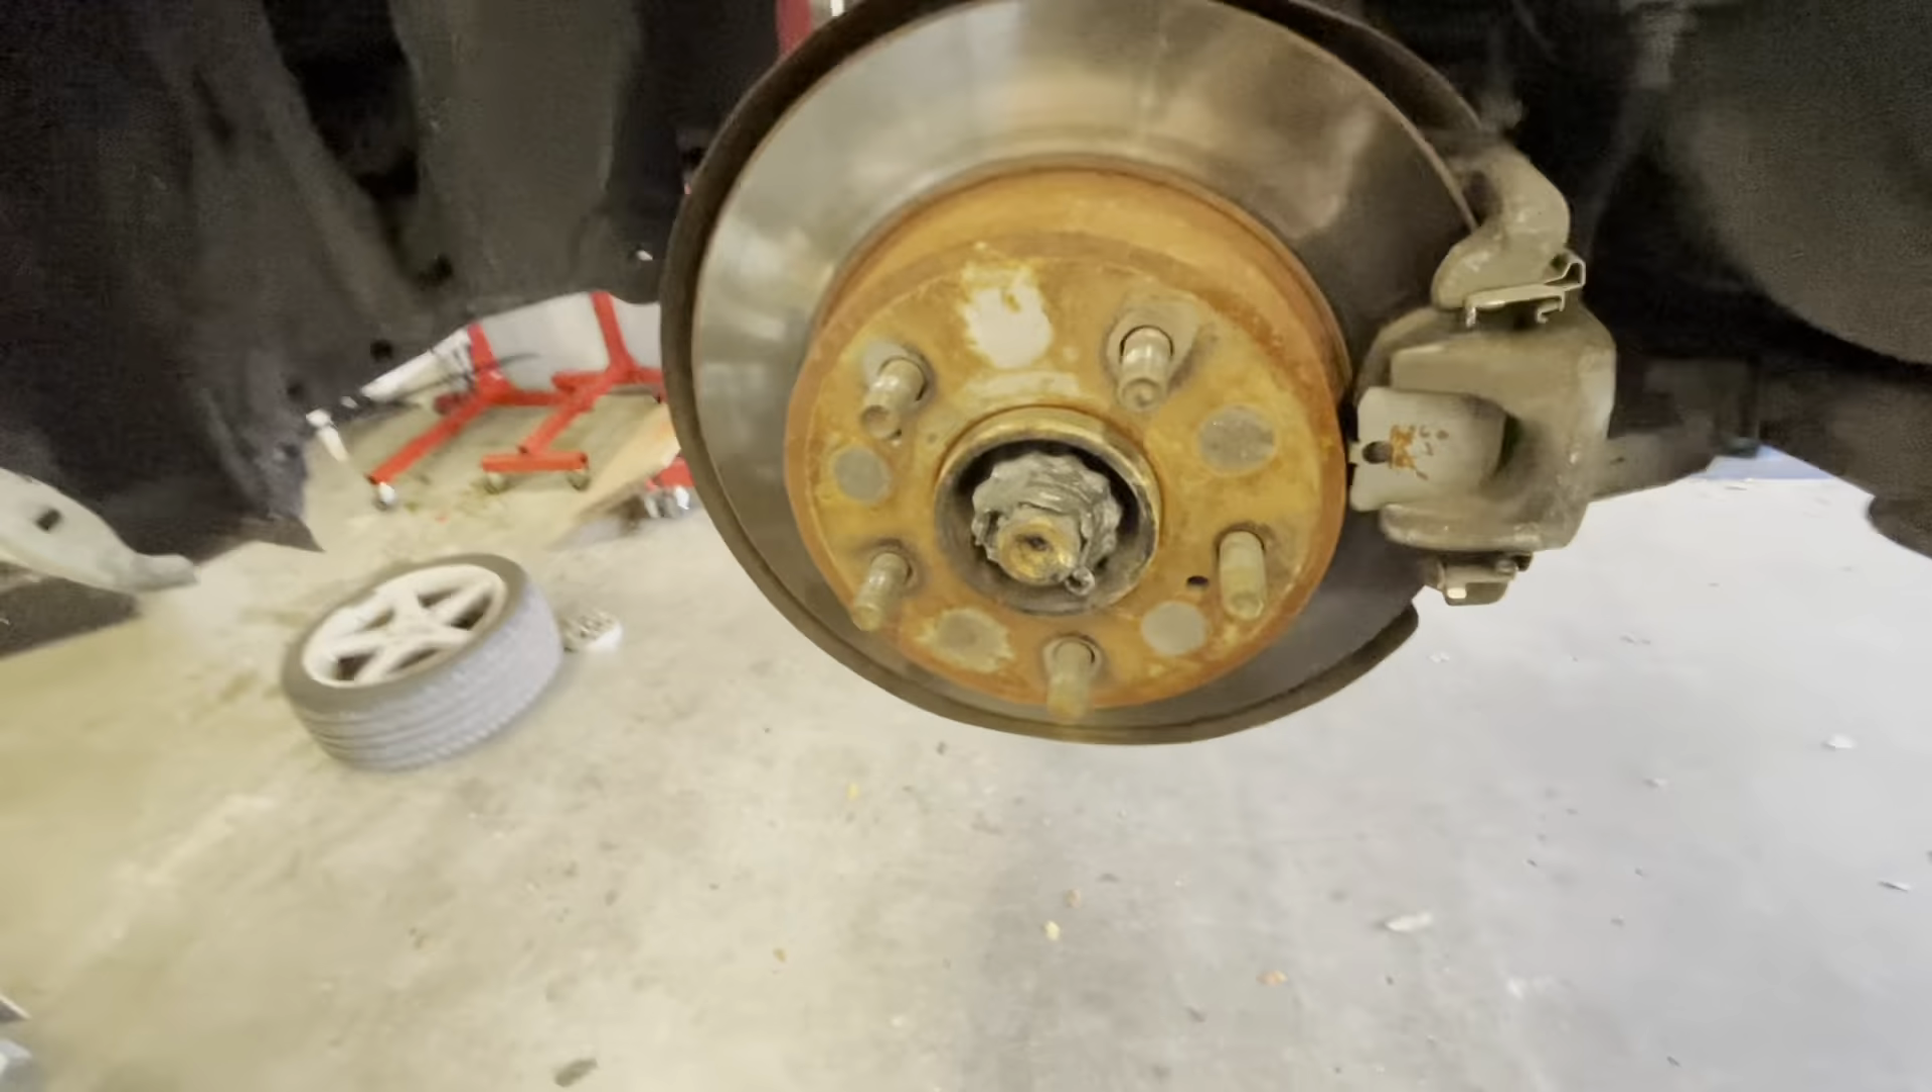All right guys so we have the wheels off.